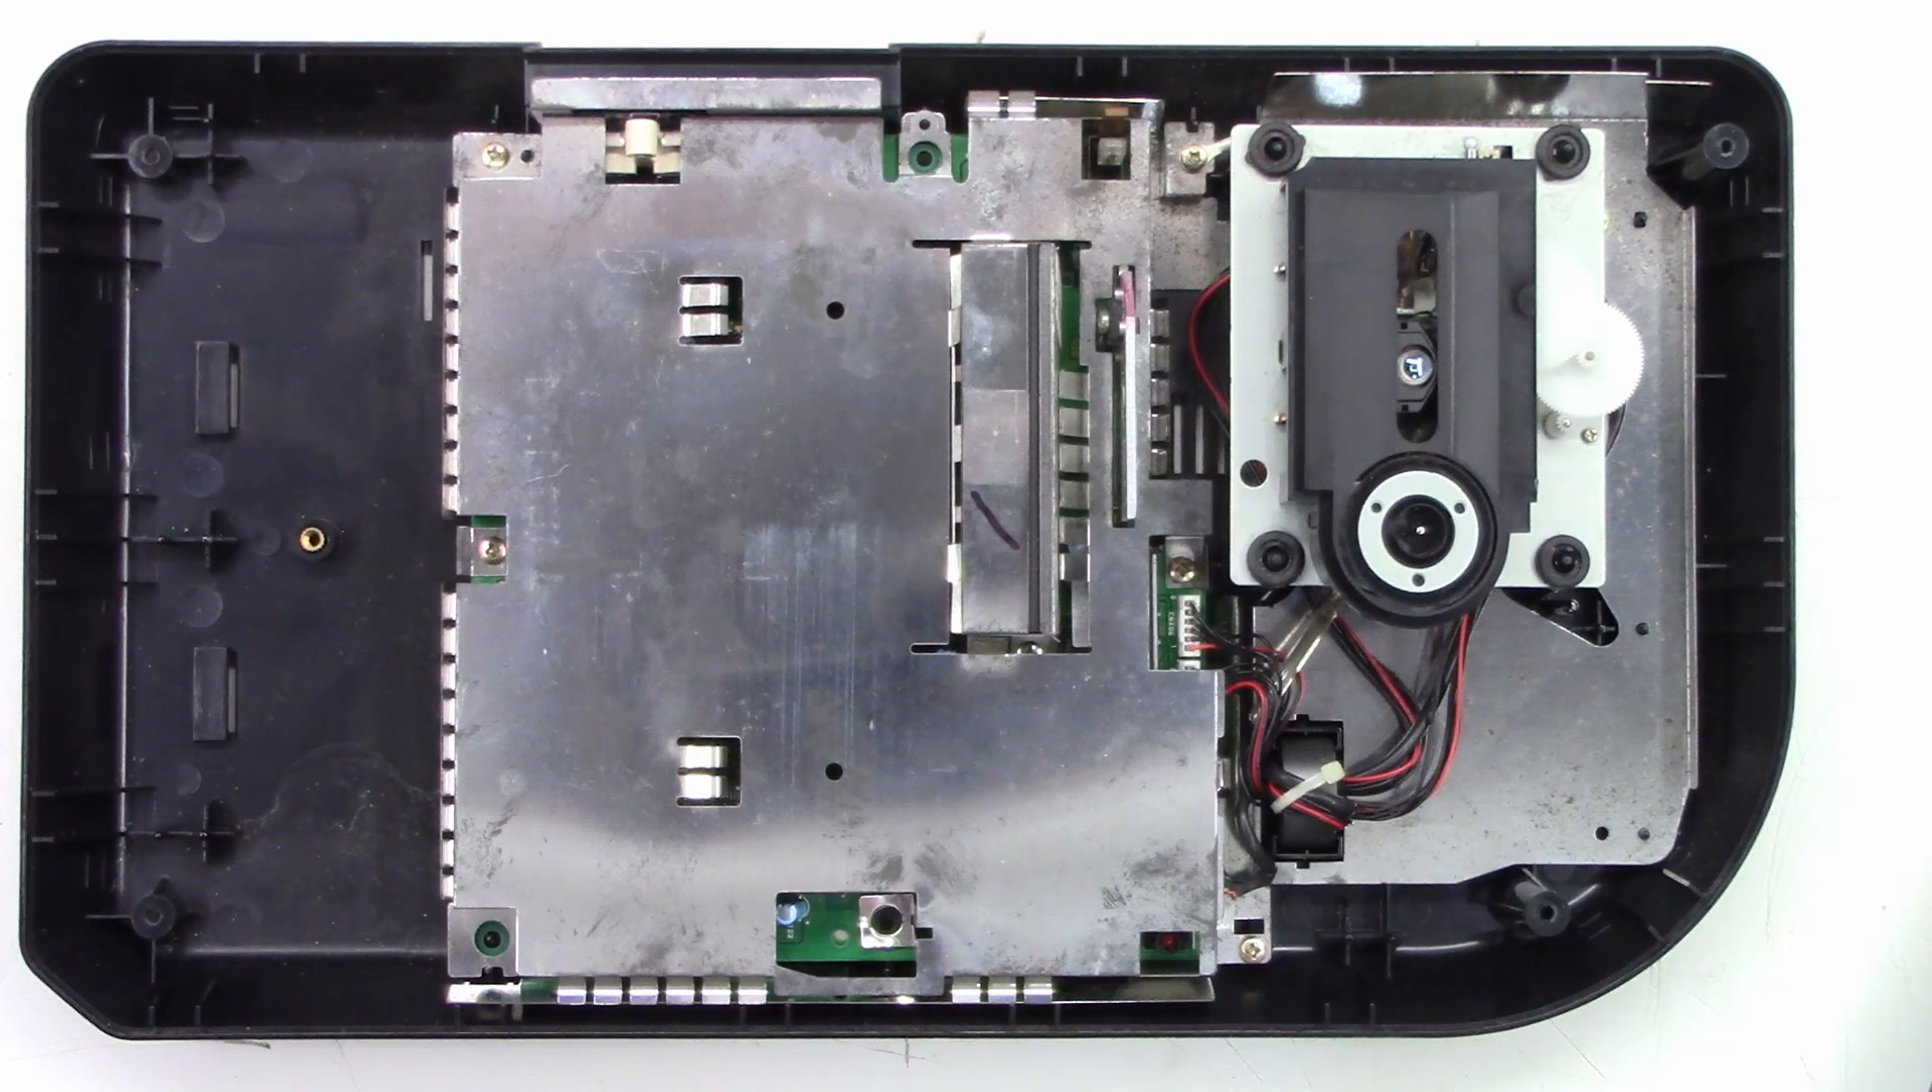I still have these metal shields I need to get out of the way.